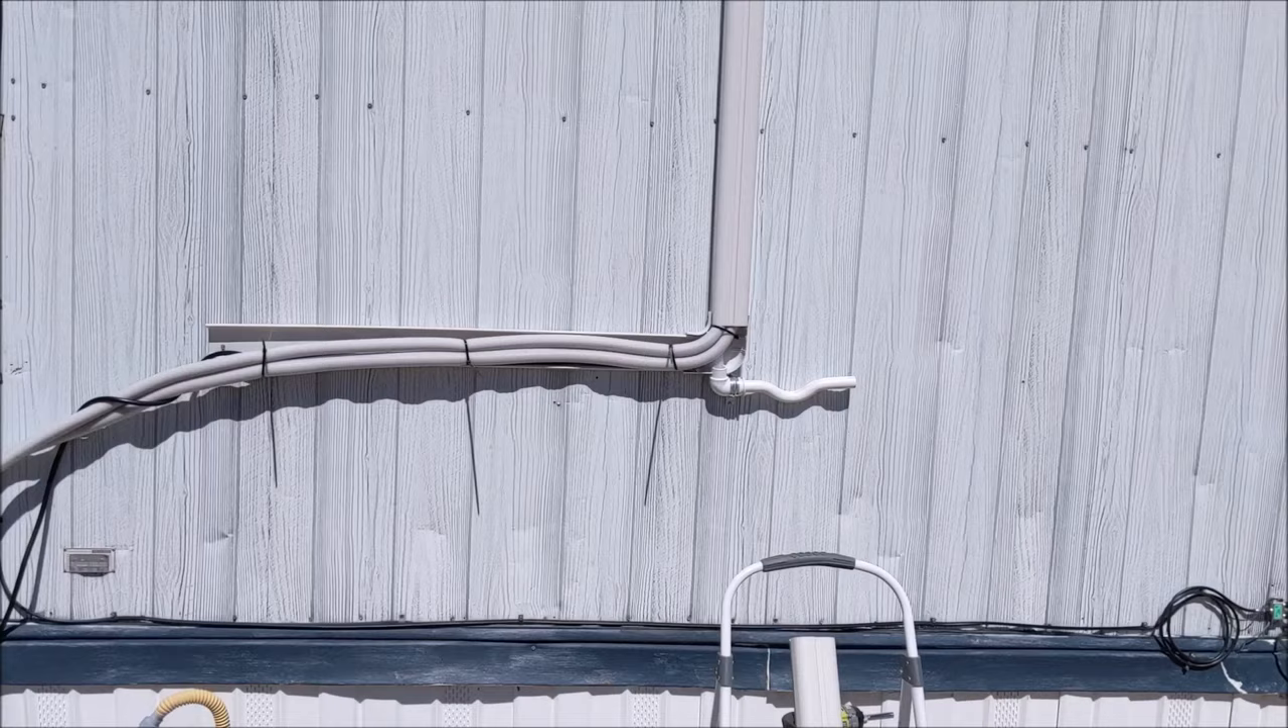So you see how we already have the cover on there and we have our zip ties on there.